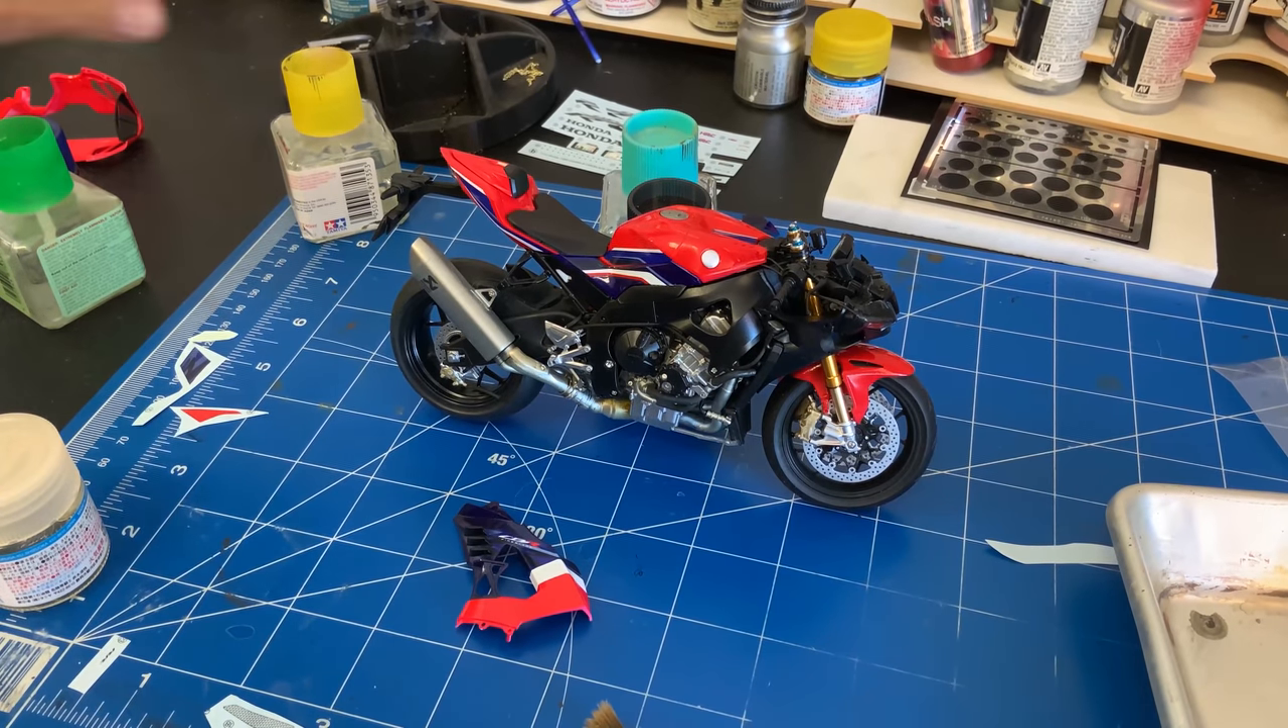Okay, we've got most of the body panels in place.